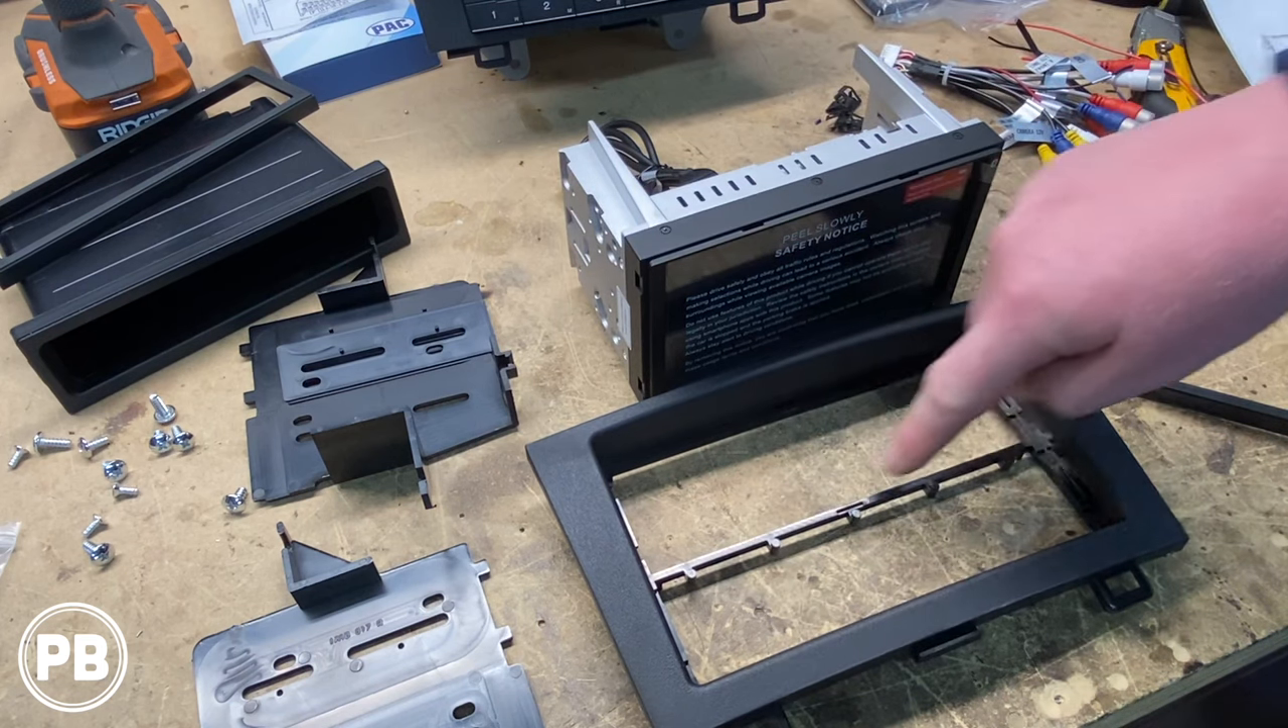Okay, so we have the dash kit all pulled apart here, the main bezel here.